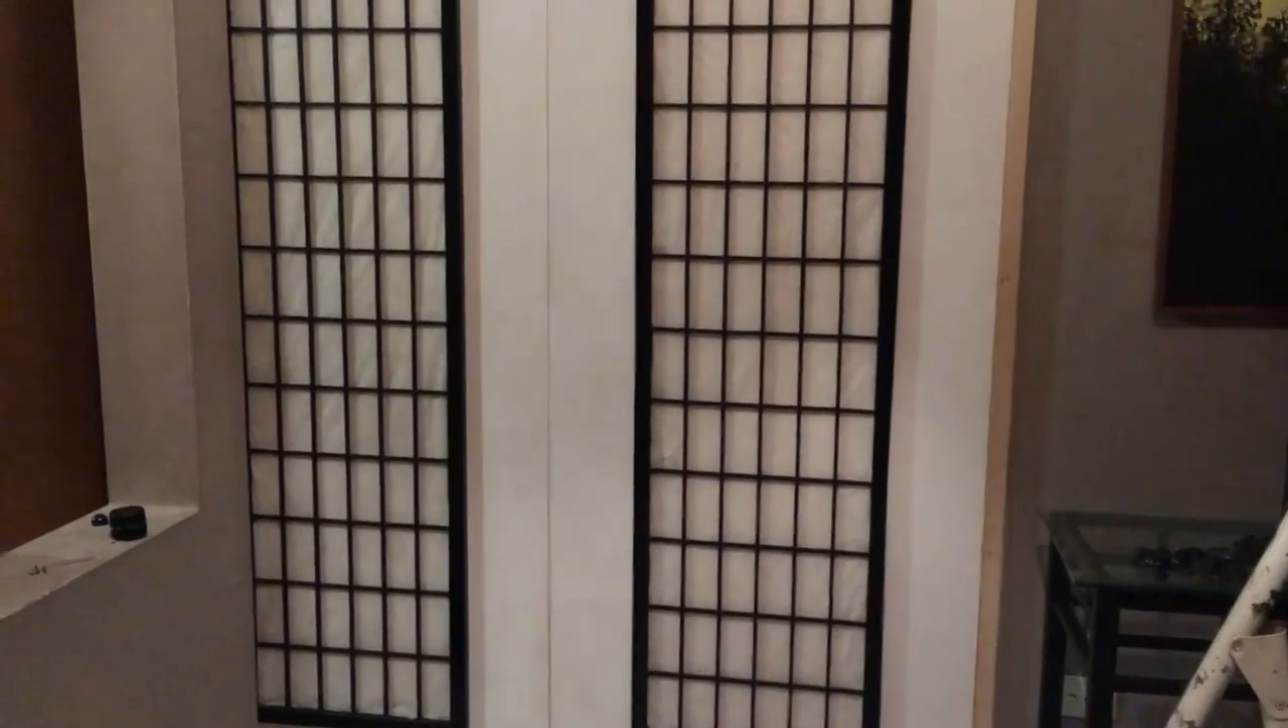And now my sliding doors are completed now.